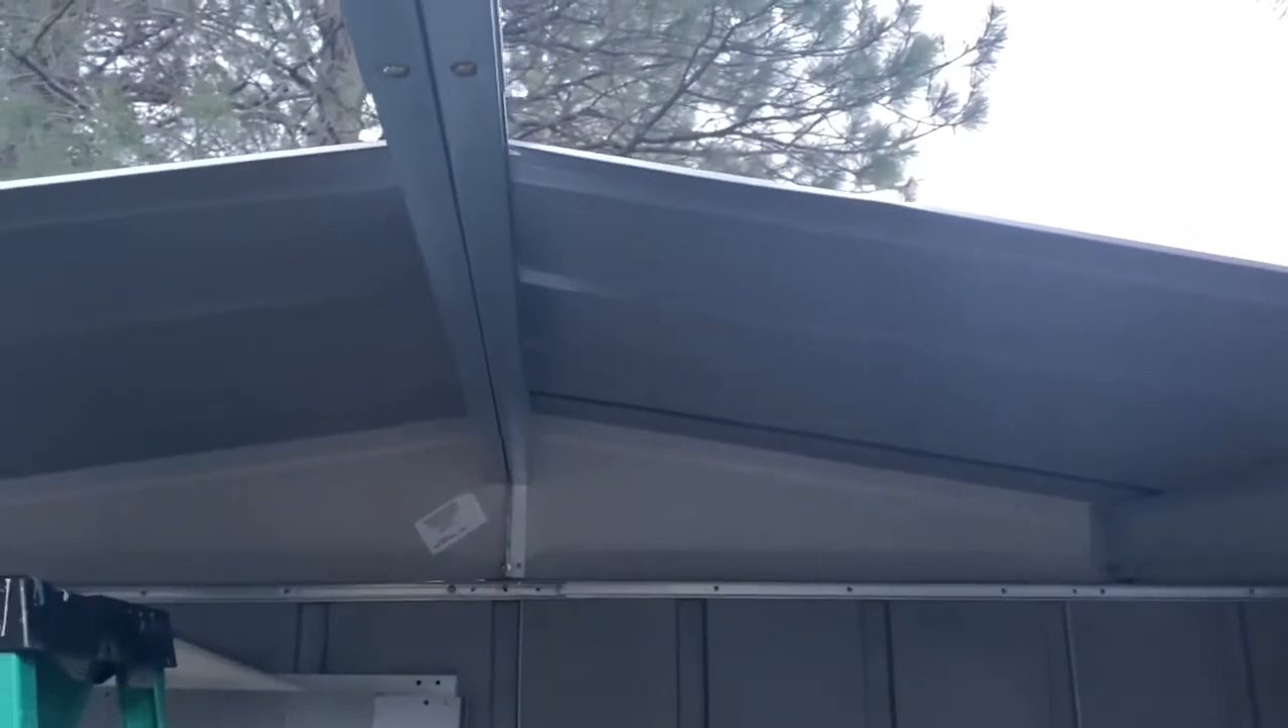So we got these panels on both sides.